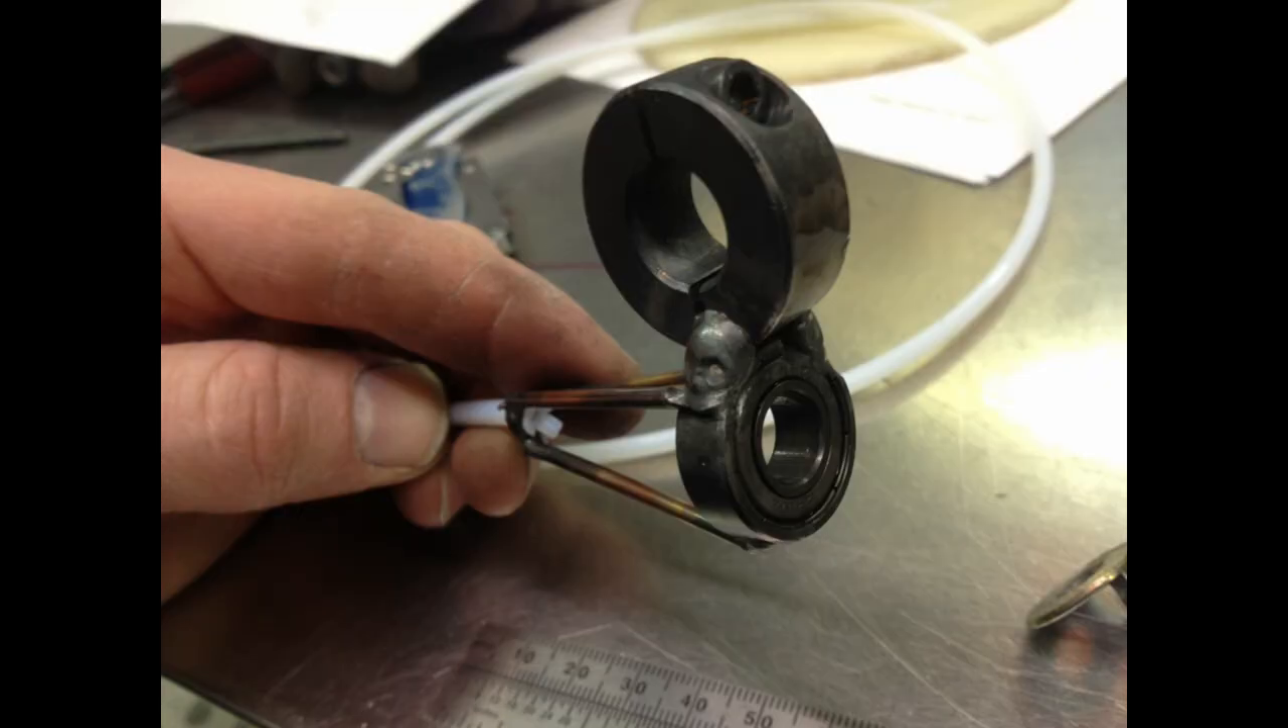The washers just mounted on there so I can bolt it to the side of my framework here you can see a little clamp mounted and welded to a bearing with little pieces of metal holding it all together.